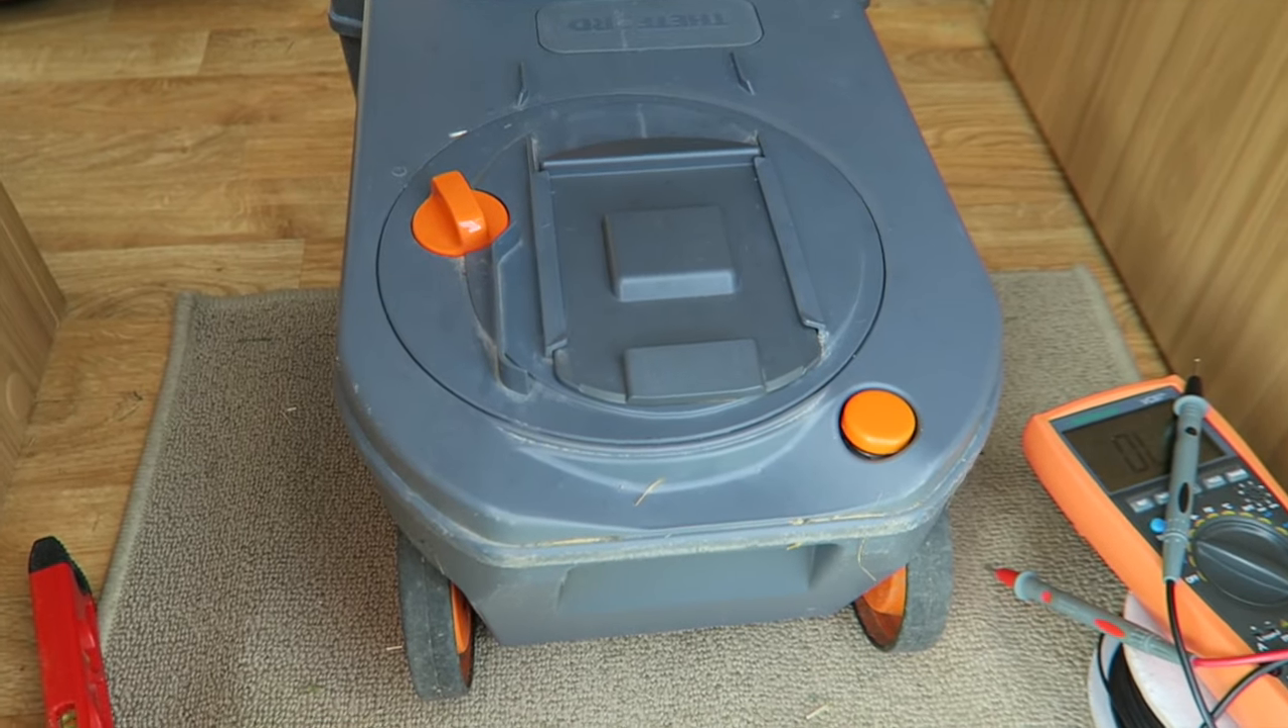I've taken the toilet cassette out.